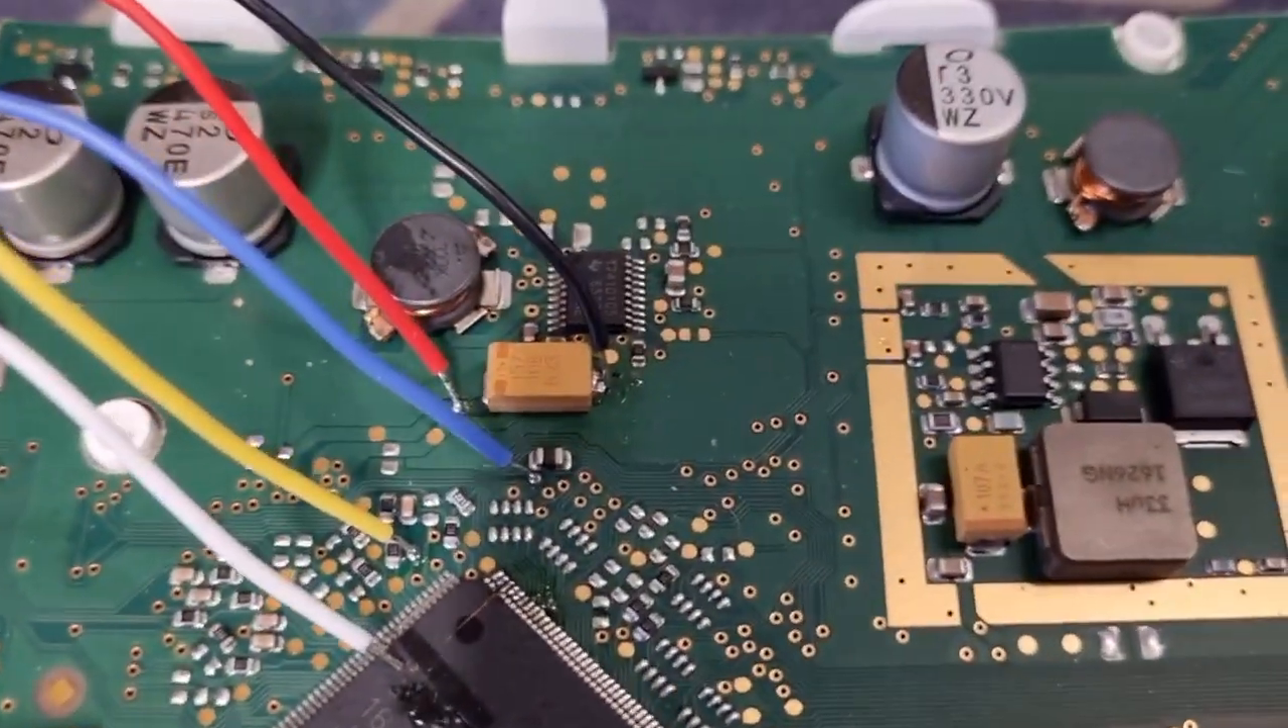I think it says Volkswagen Polo 2016. So I've made all the connections to the dashboard.